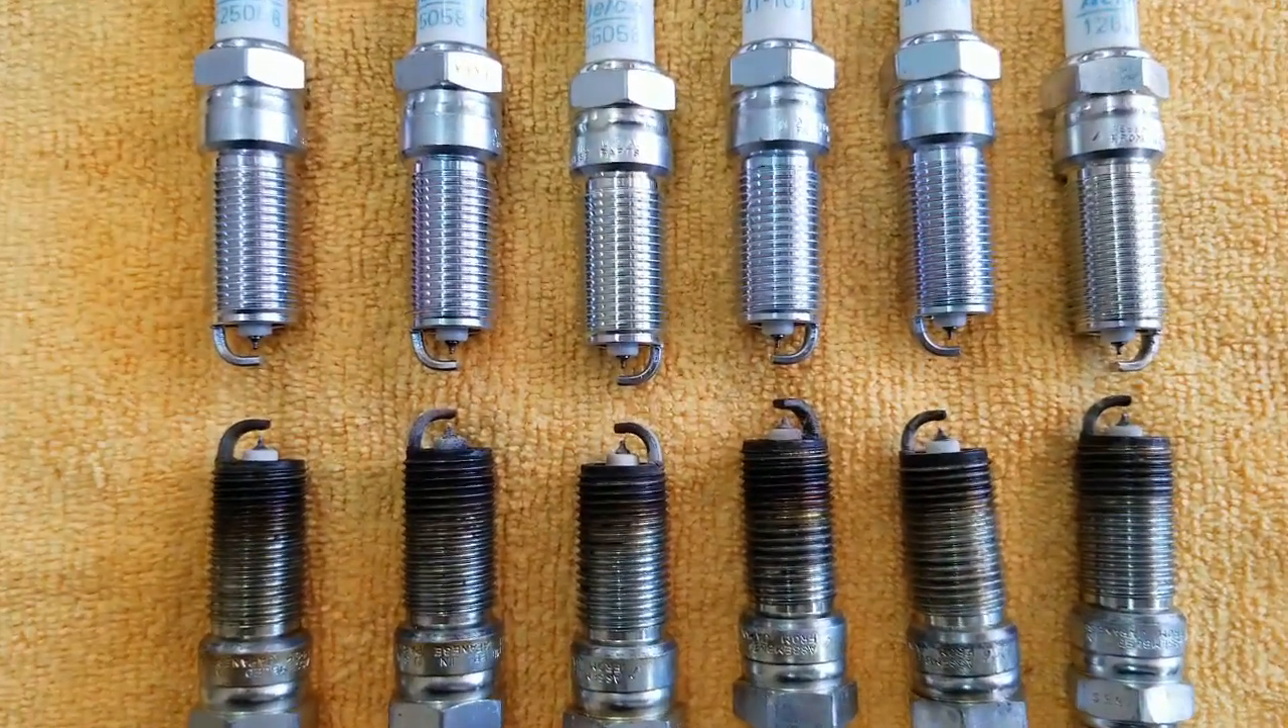All right so i got all six spark plugs out.